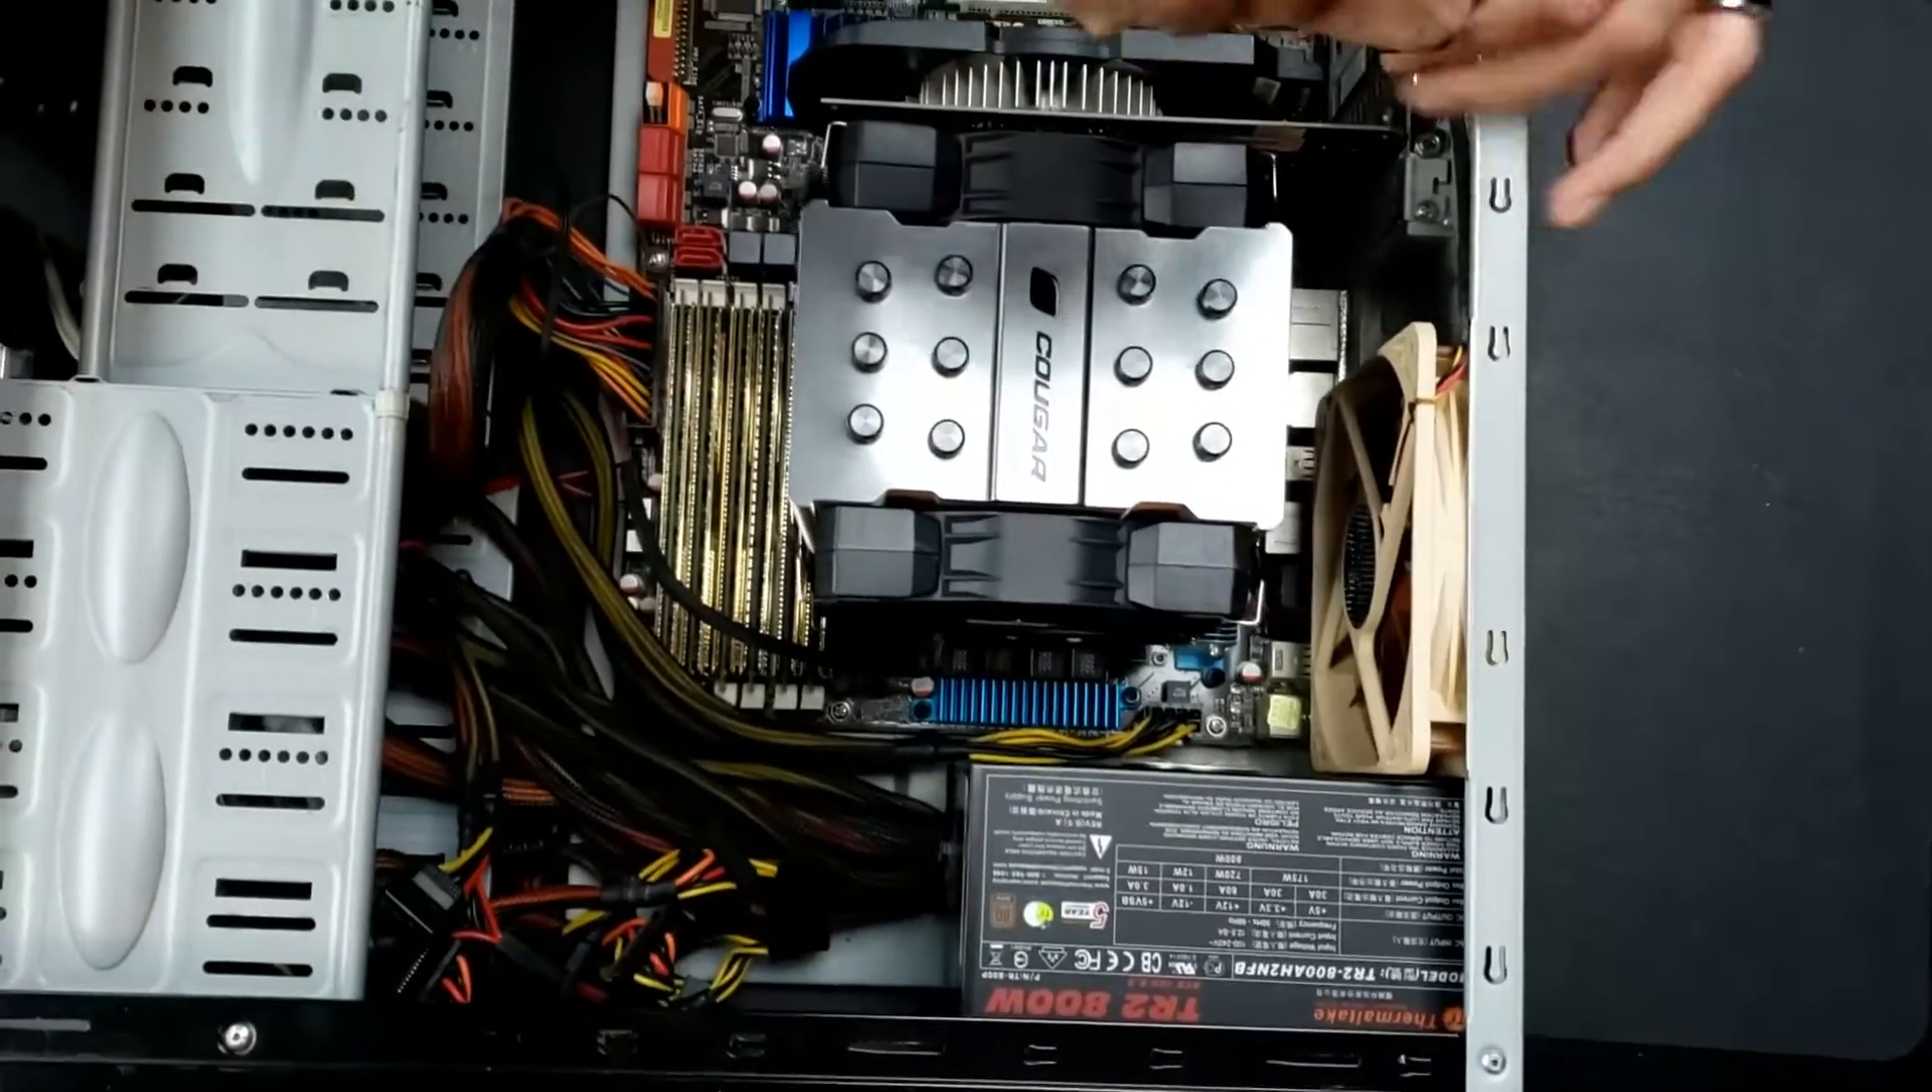Got the cooler in there of course got the motherboard back in to the case.